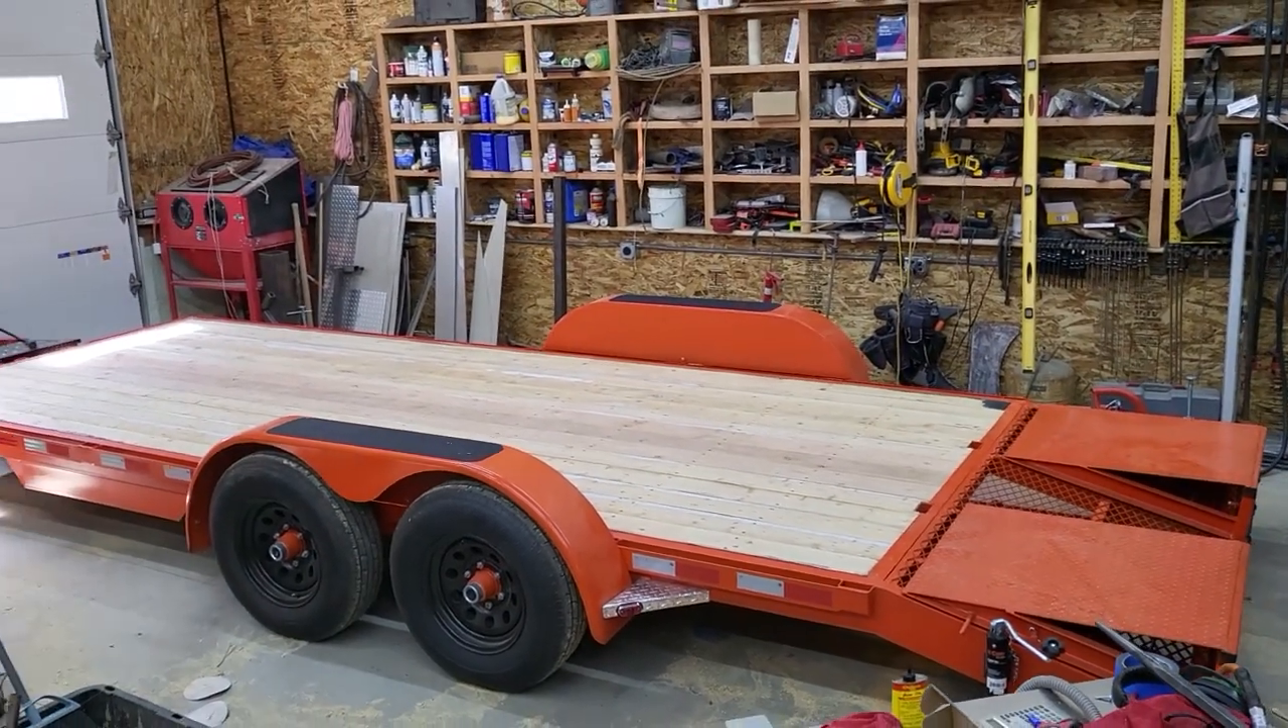There it is with the deck boards all on screwed down.